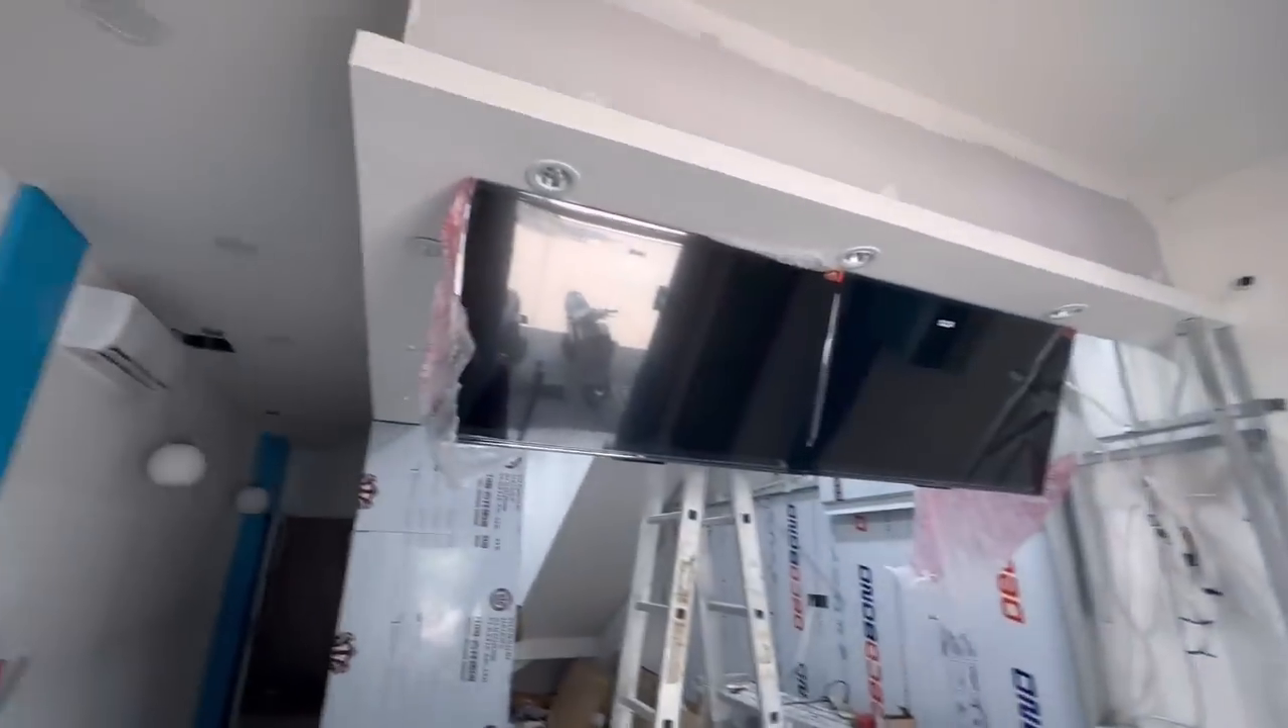LCD-nya udah kepasang Lampu juga udah kepasang.